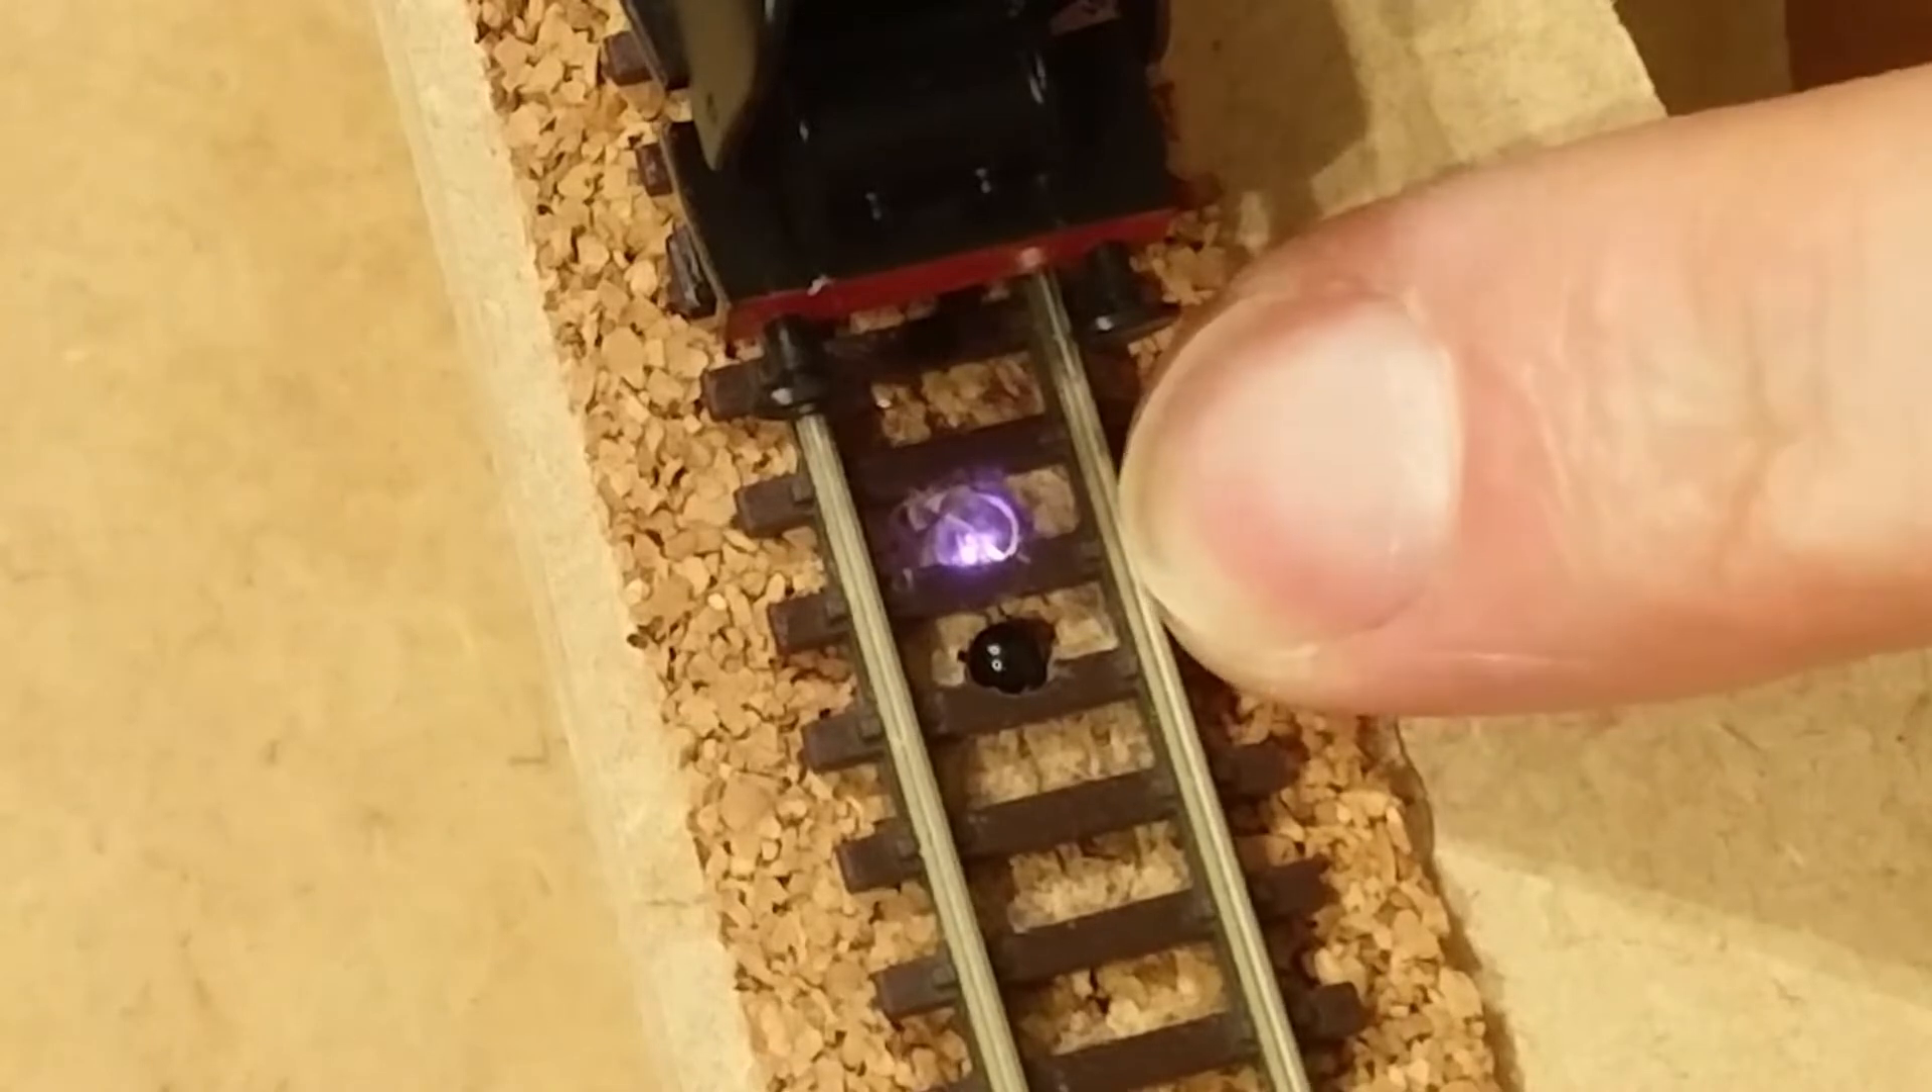So I've managed to embed these components in the track in adjacent sleepers. And they fit almost perfectly between.